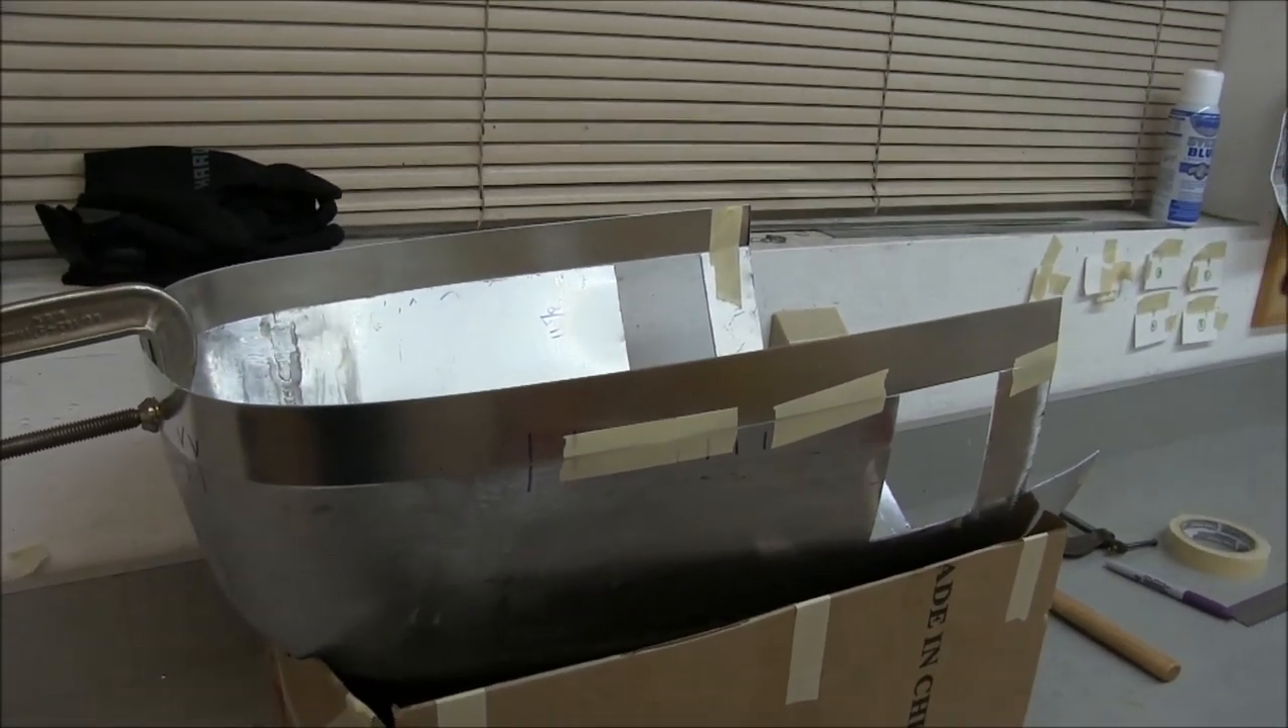This extension is looking pretty good. Got it all shaped, lightly clamped in place.